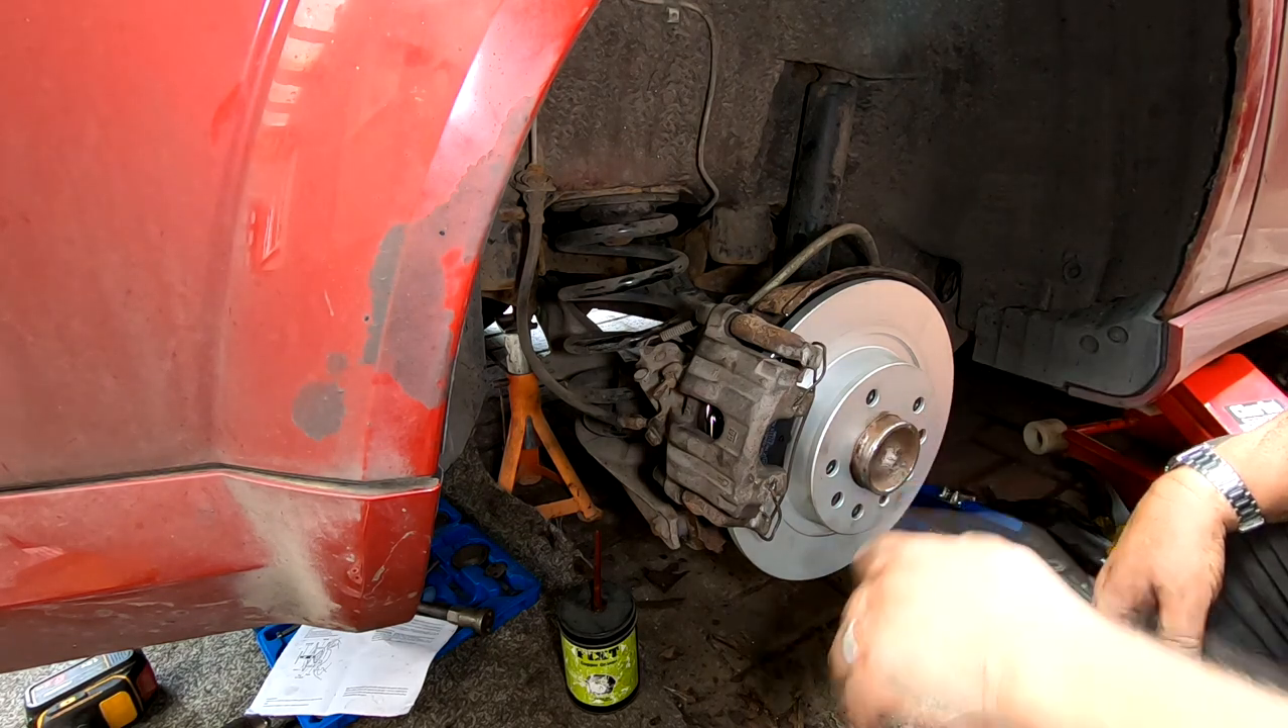I've just got to put the wheel on and then we can safely say this side's done.